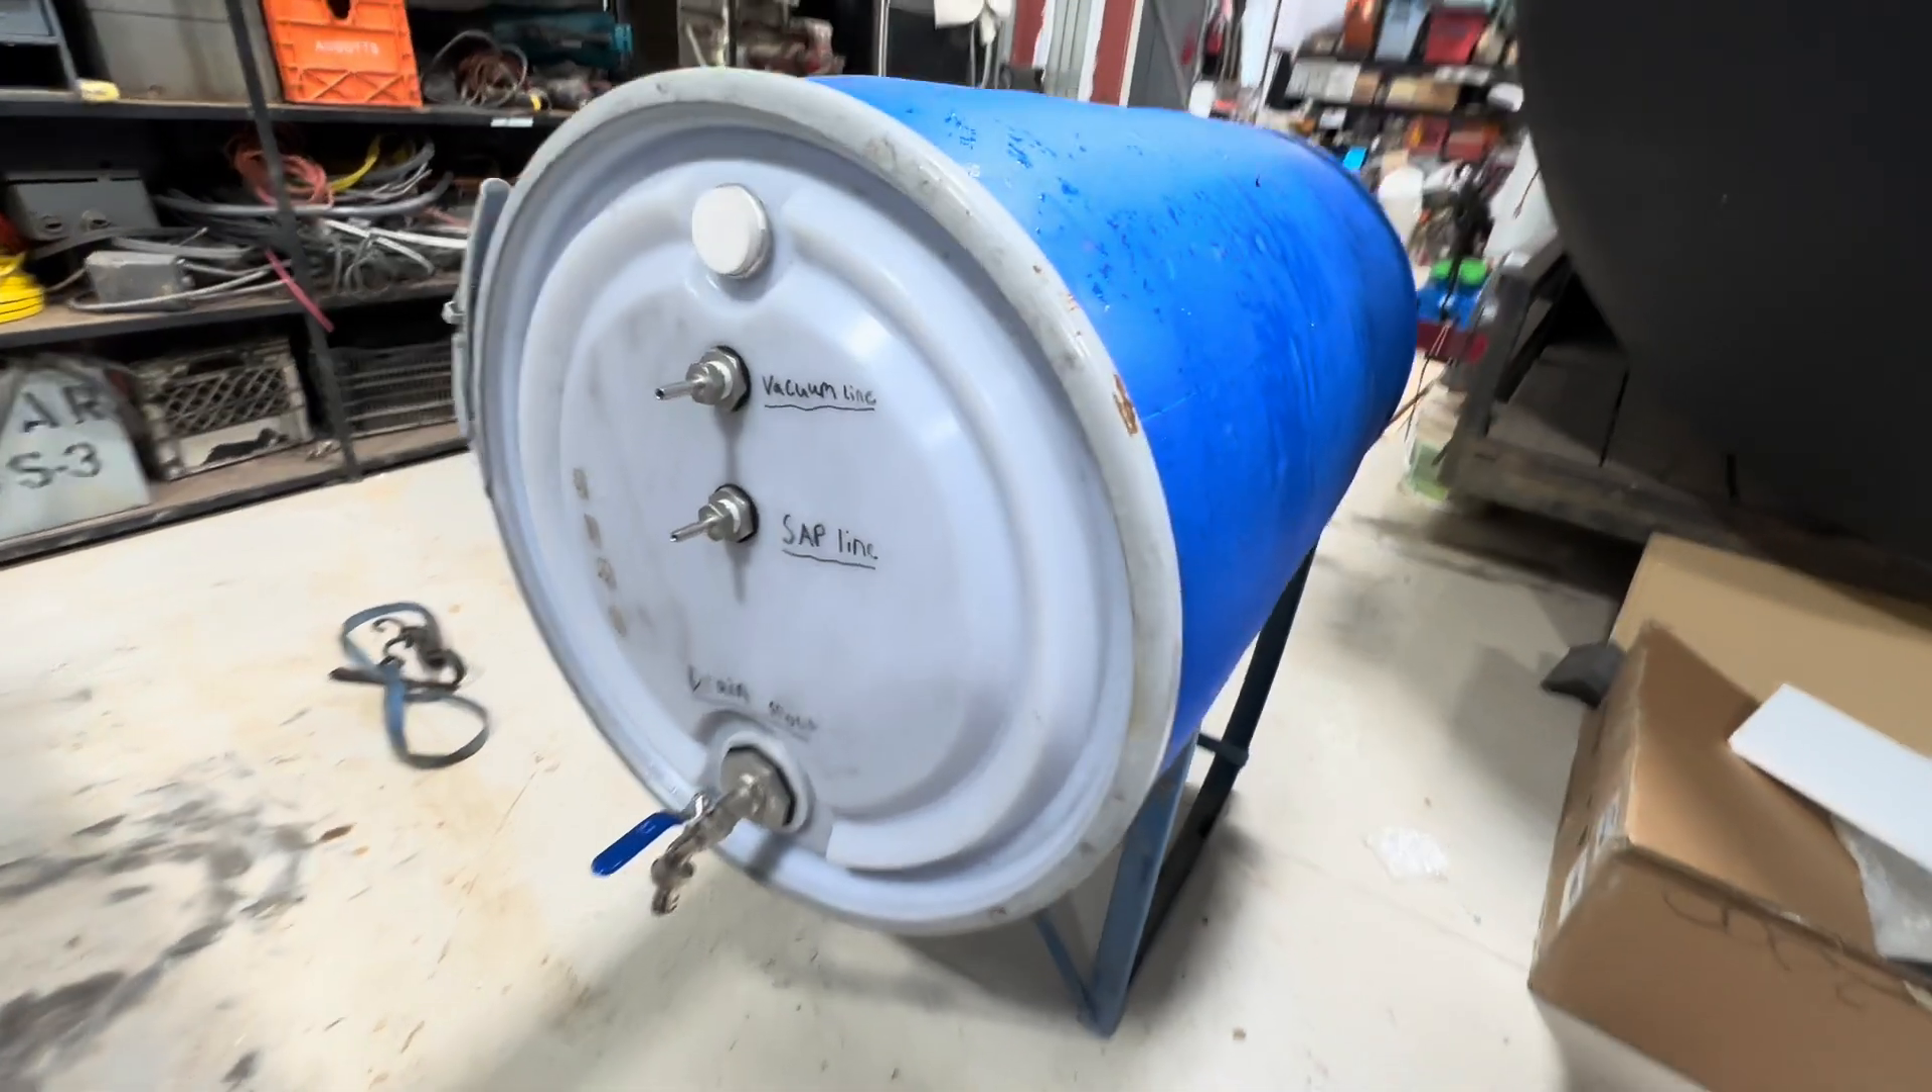So here's the drum up on the stand.